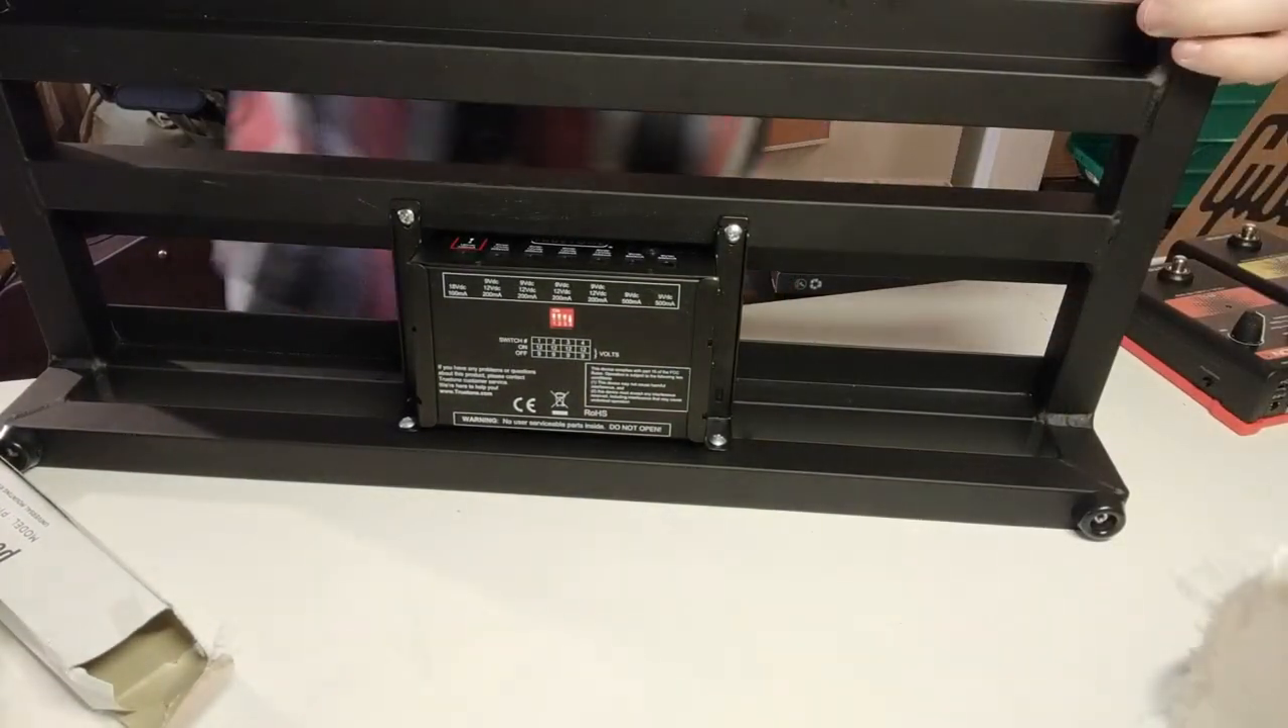Okay power supply has been installed.